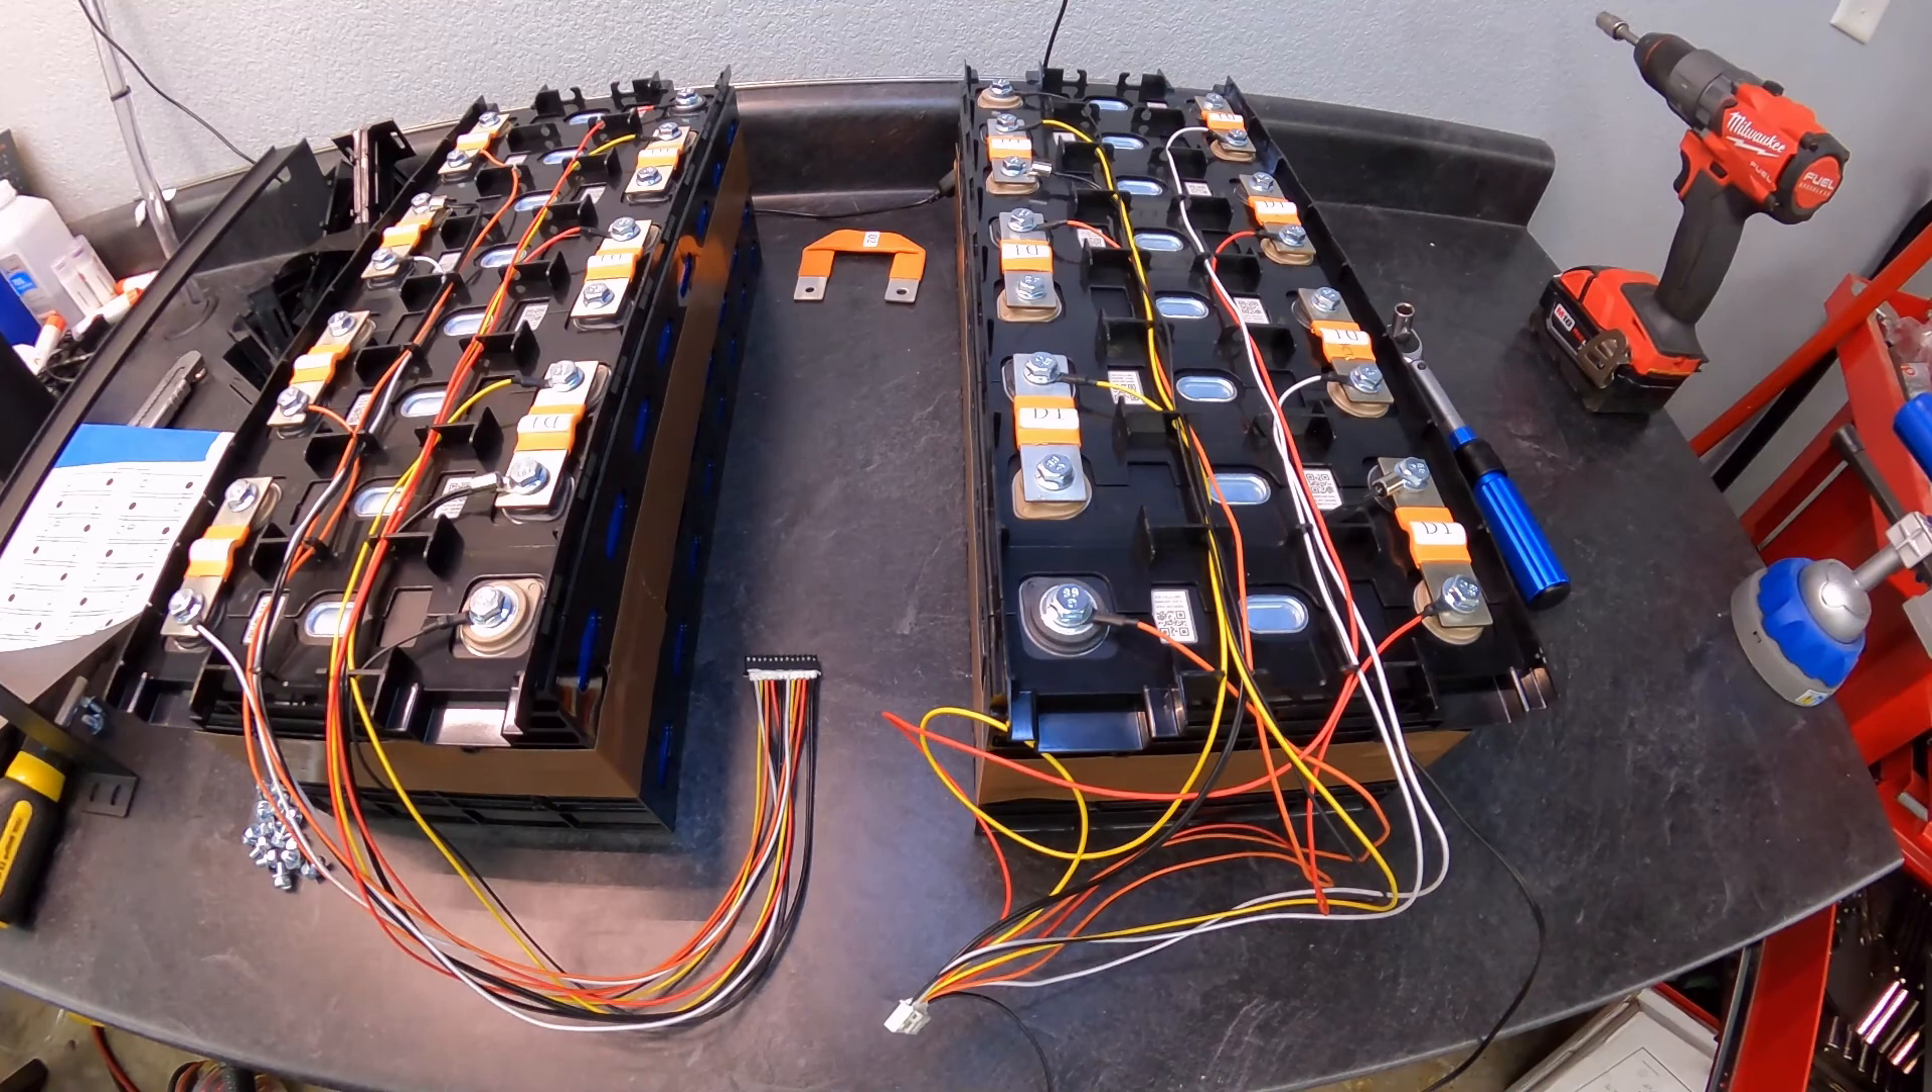I haven't connected these two packs yet but when they do connect they're gonna go you know with this post to this post and then we'll have a 48 volt pack.